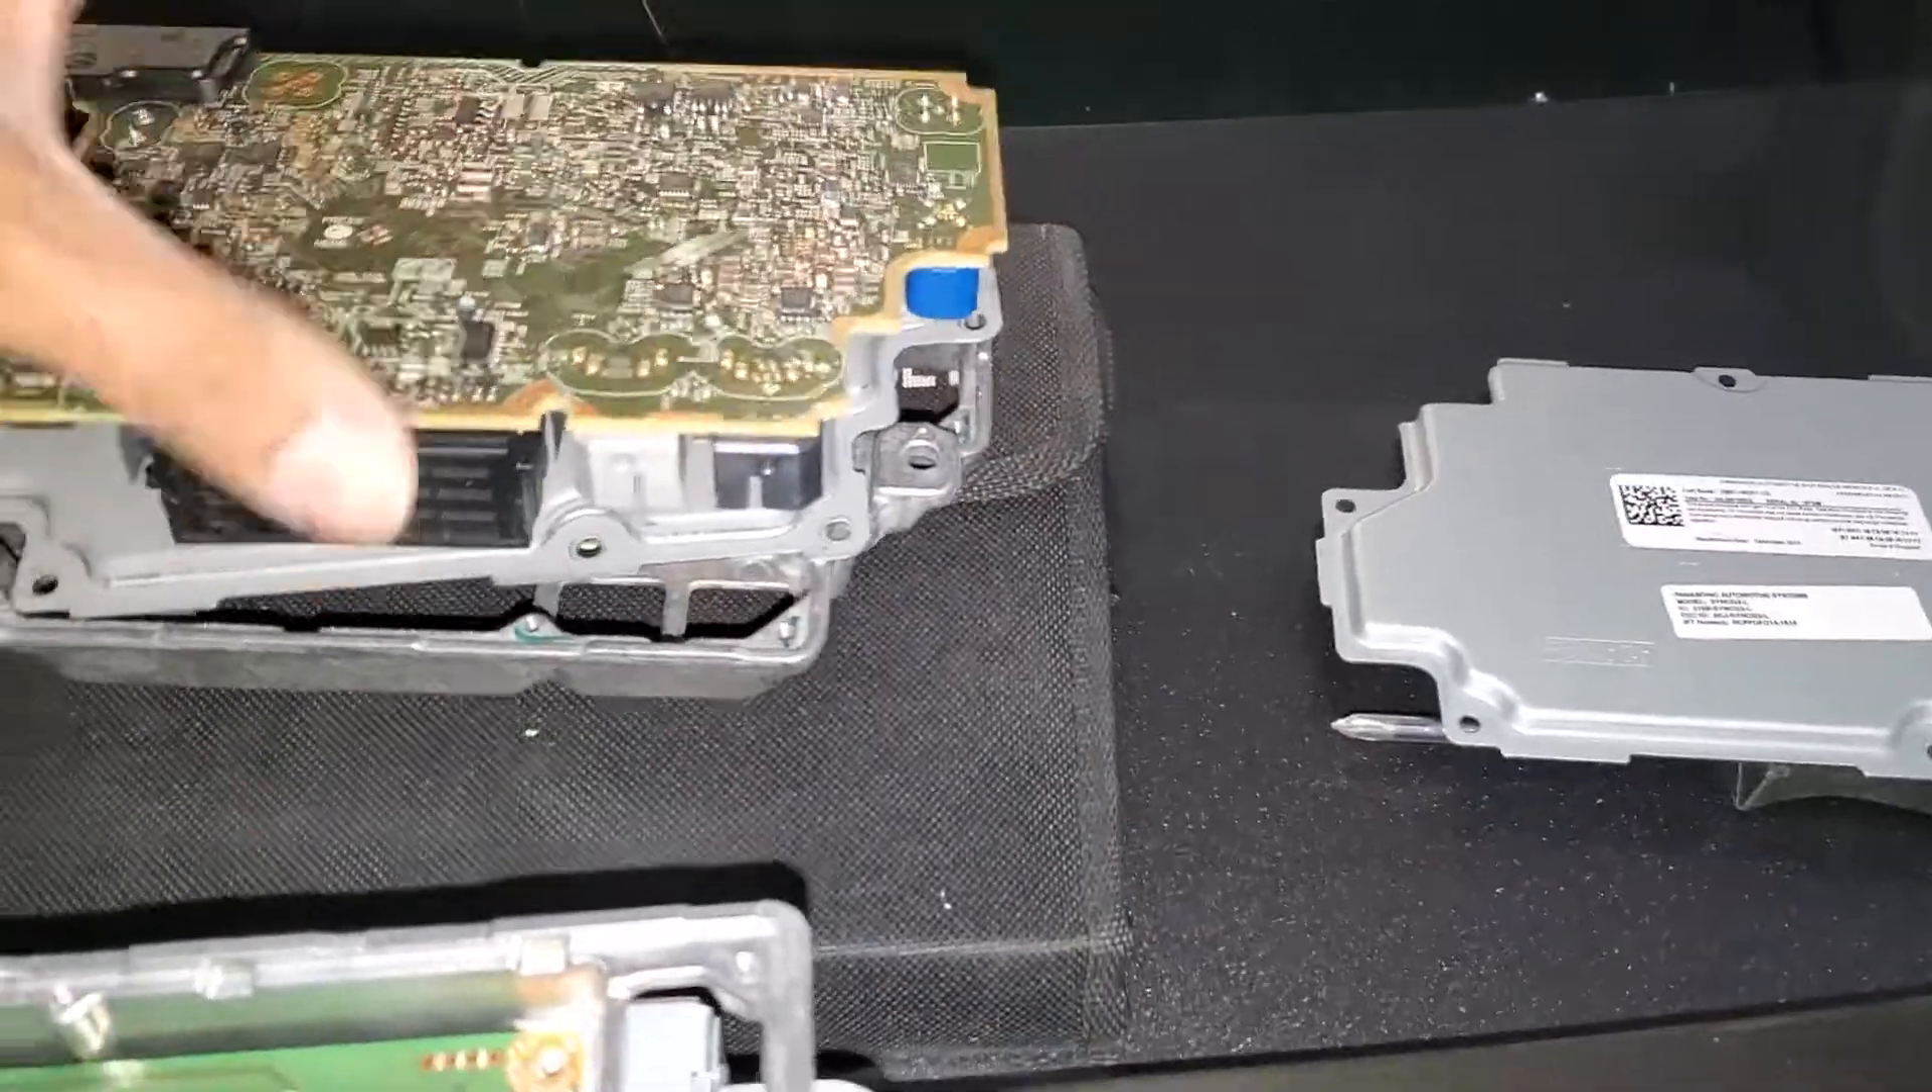I took apart these sync 3 modules both of them have navigation.